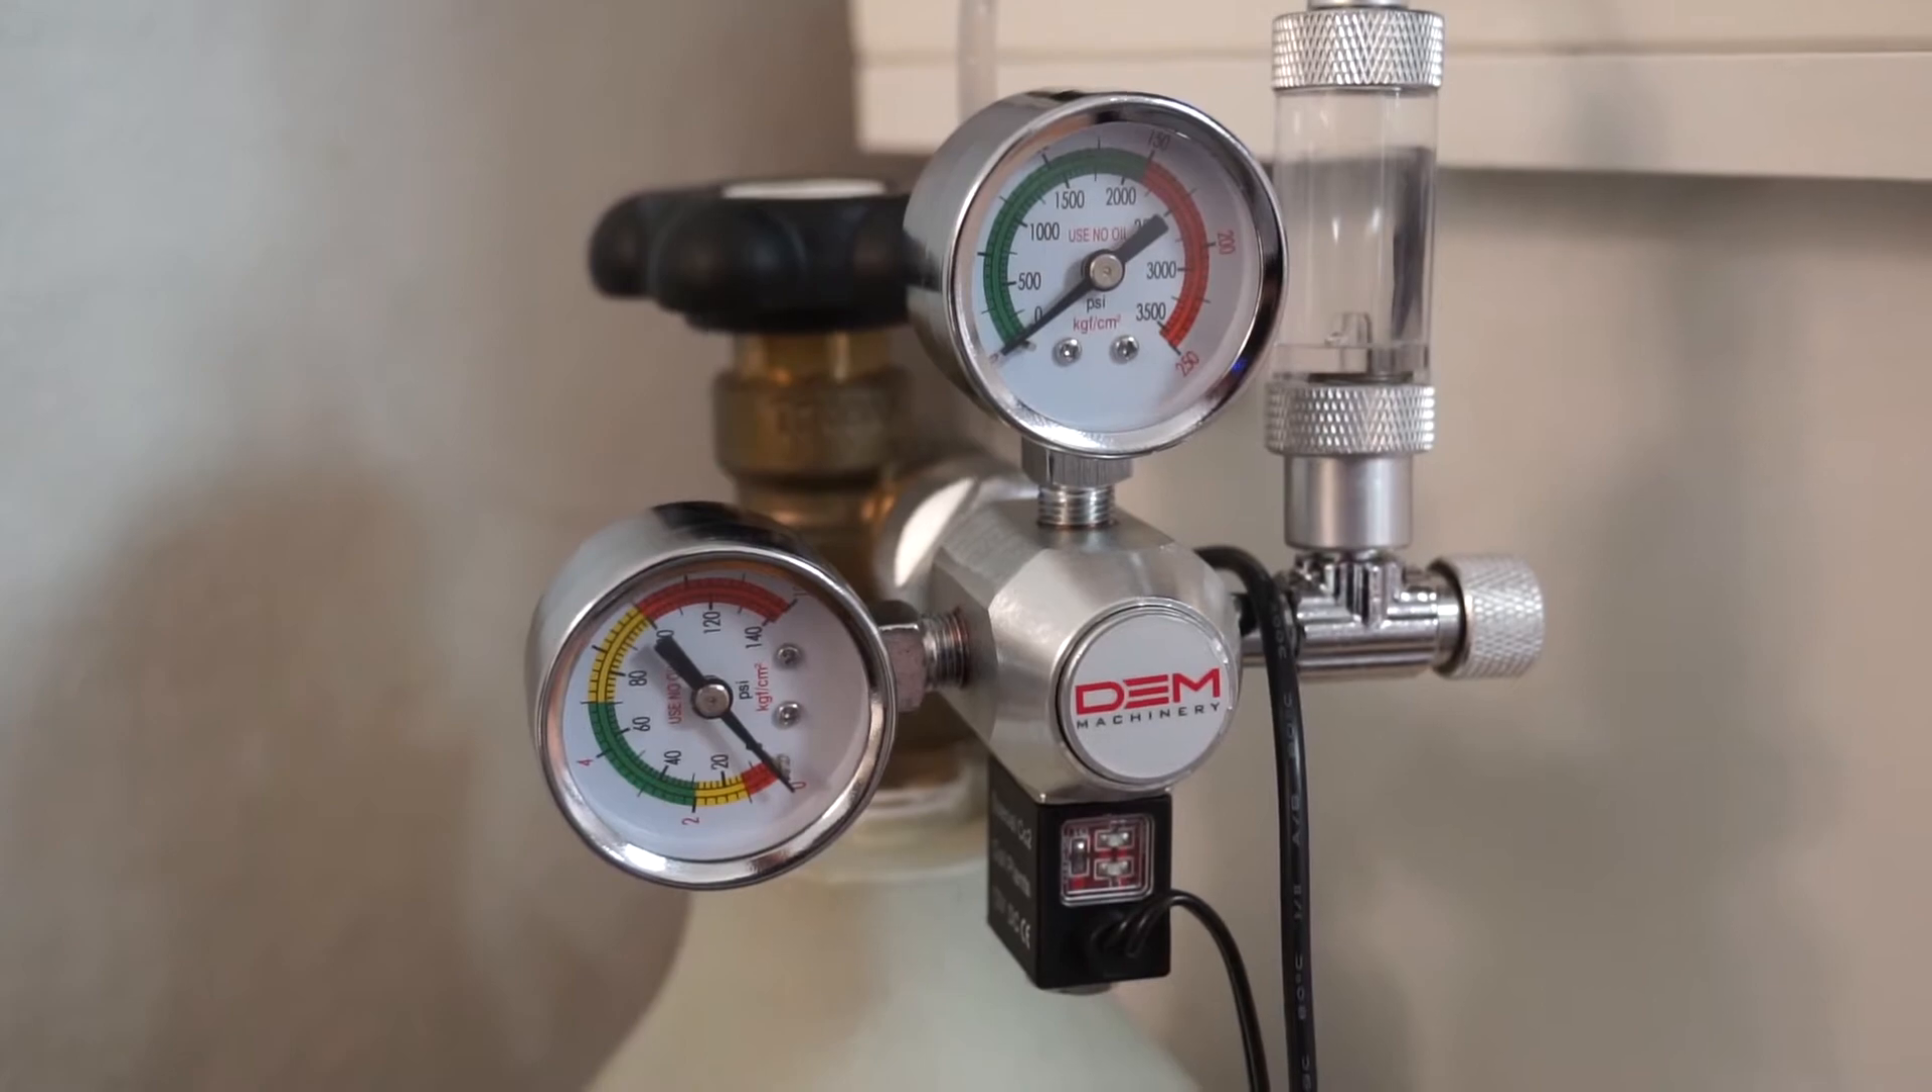Let's hook it back up to the tank and see how it does. So I've got the regulator hooked back up to the tank.